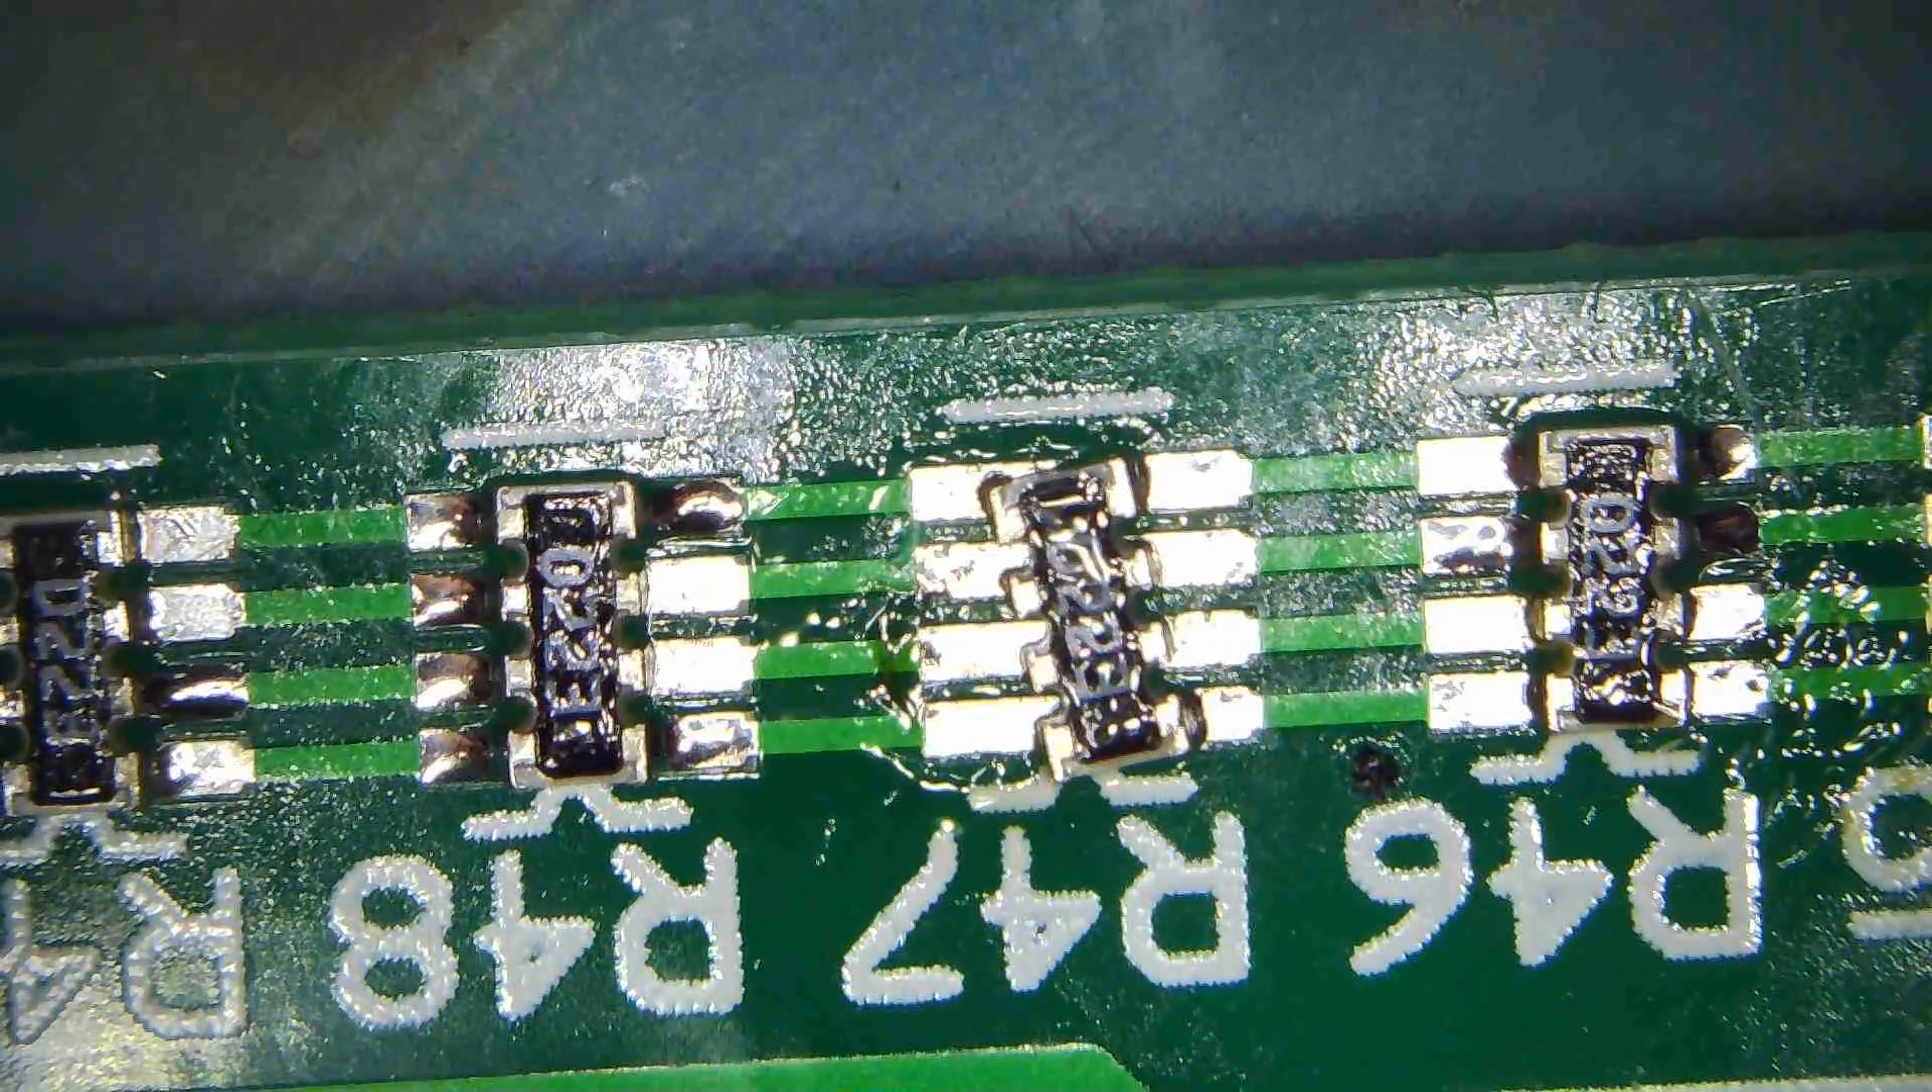R47 has a problem here. R47 came loose.